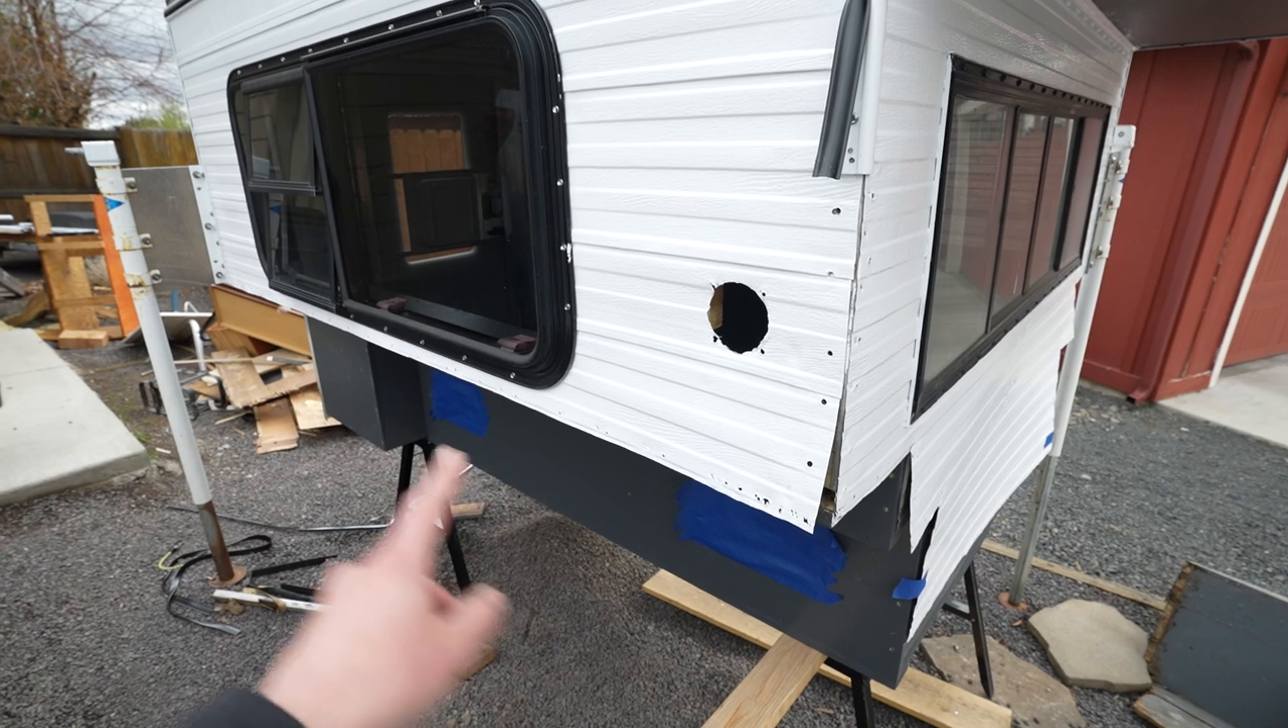And, this side will be nearly done other than putting on this bottom piece of trim, which we already got that painted as well.